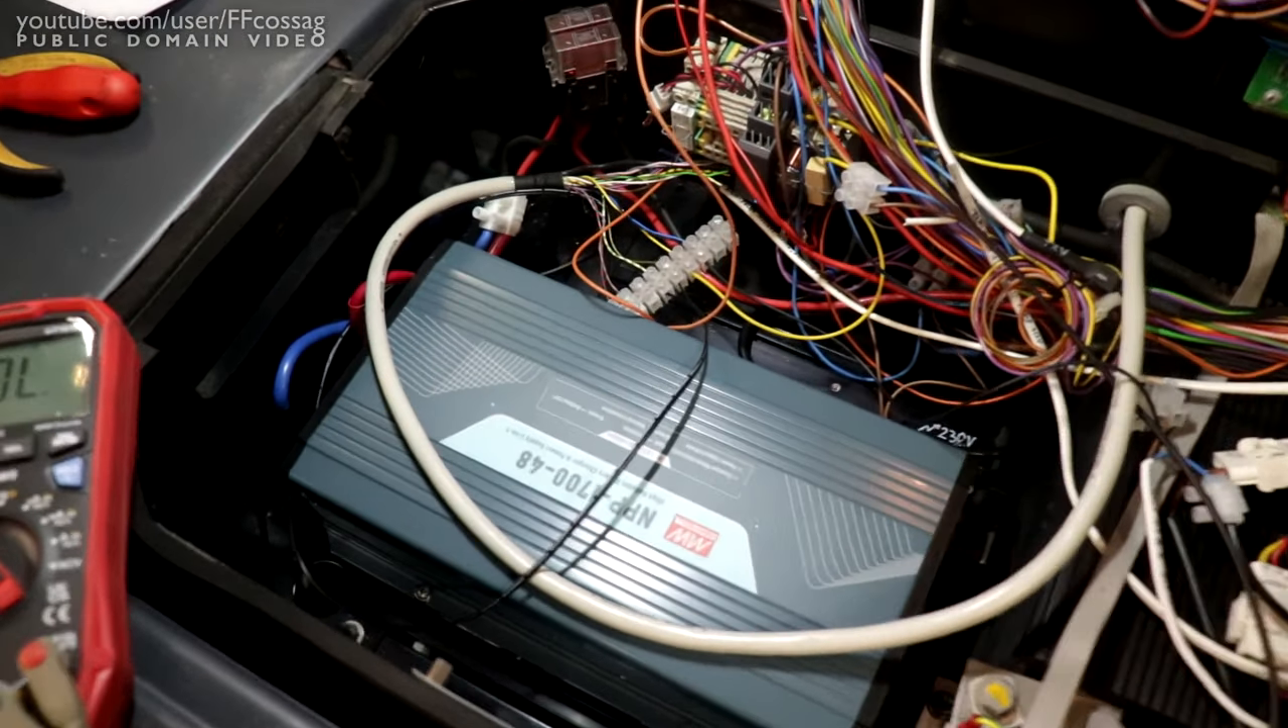And there we go that's the charger installed back in the vehicle and our new mystery lead goes to Two of the wires which go to one of the relay outputs on the BMS.